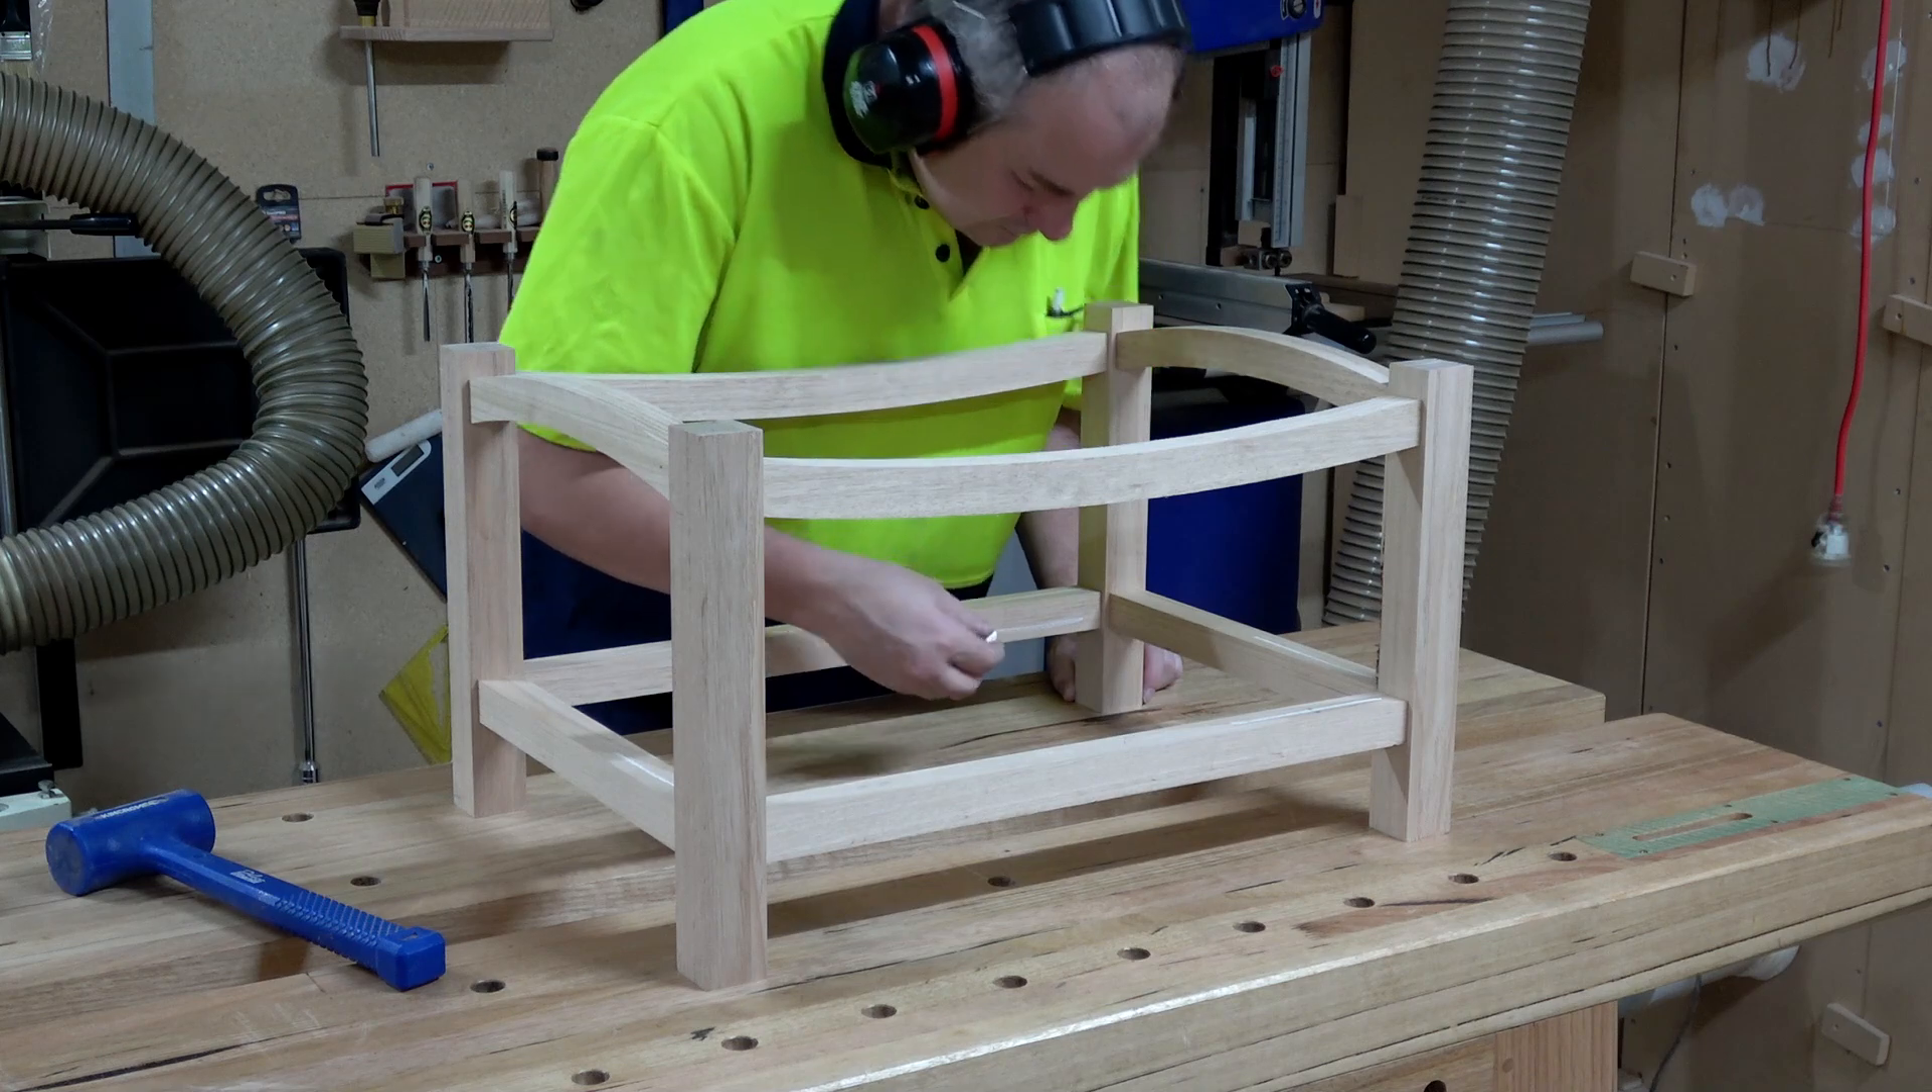So after a quick dry assembly we can see that the mortise and tenon work that we've just done has worked it's all successful.